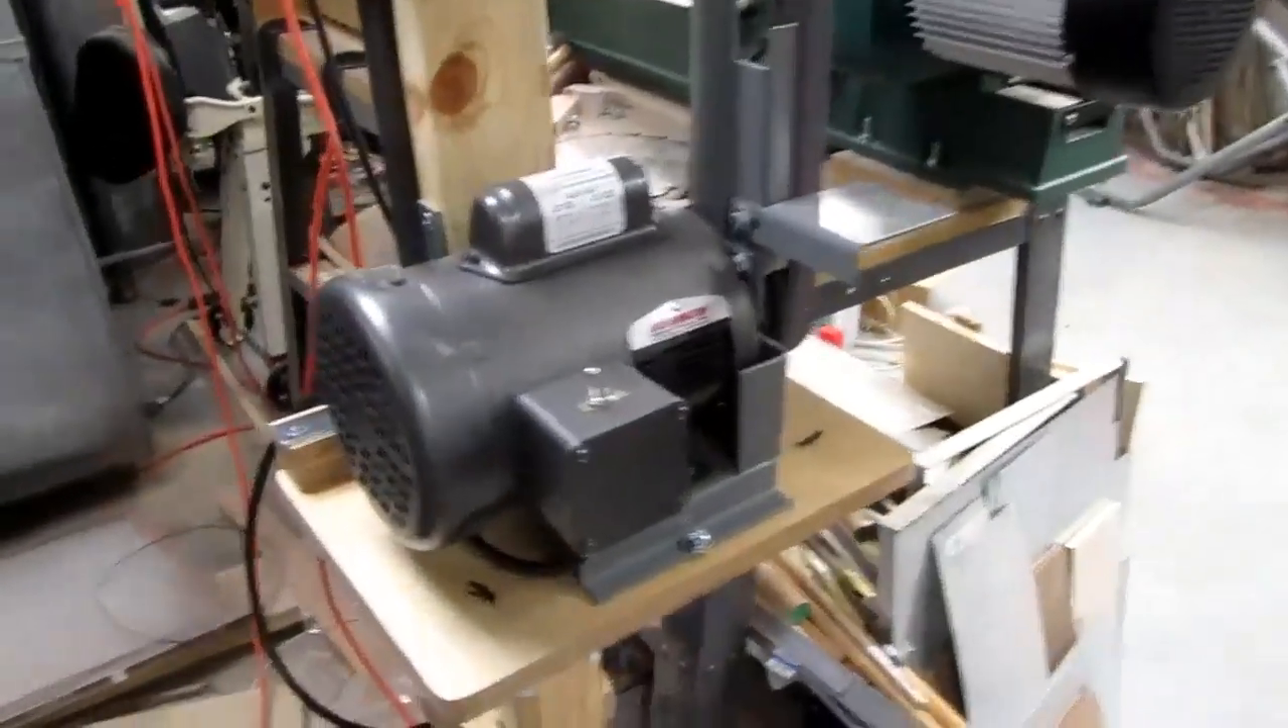Okay project finished there's the sander mounted on there.